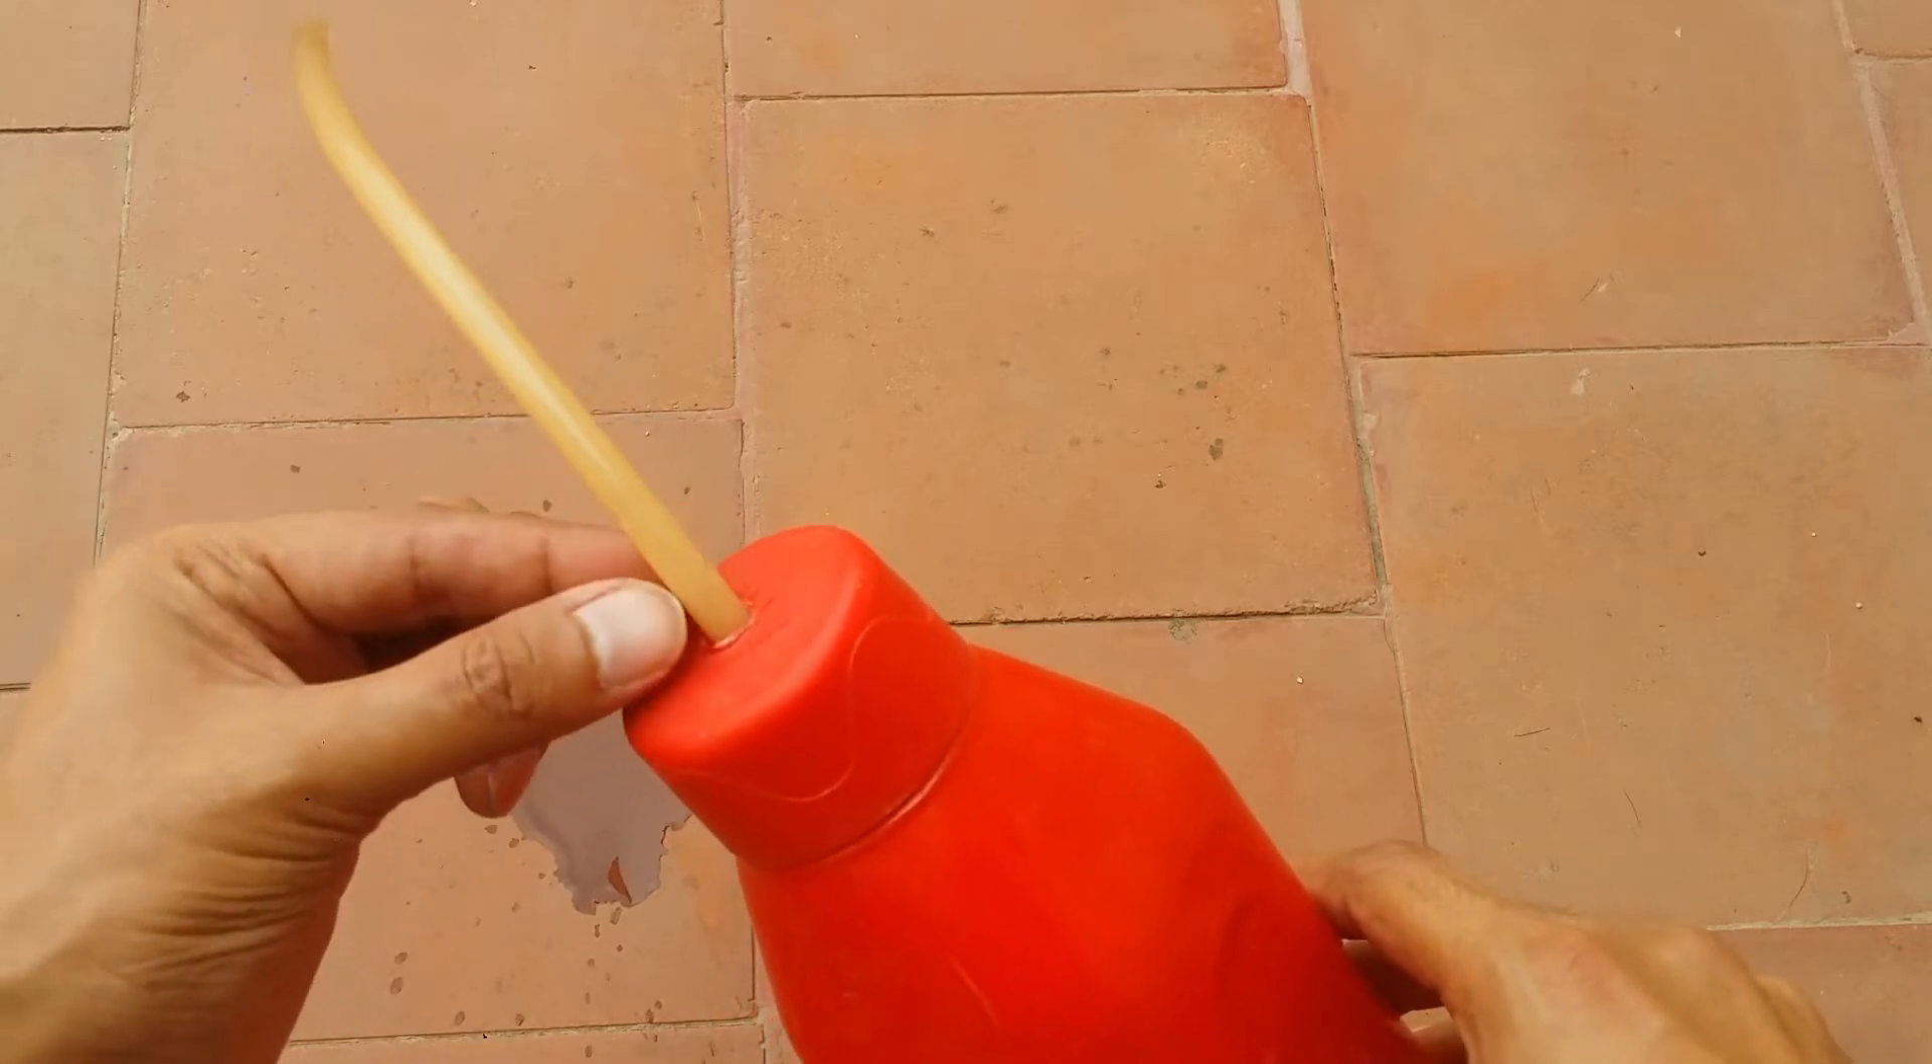The hole was very small and the pipe exactly fitted on that and that's why it is not going to leak any water because it's completely locked over here.